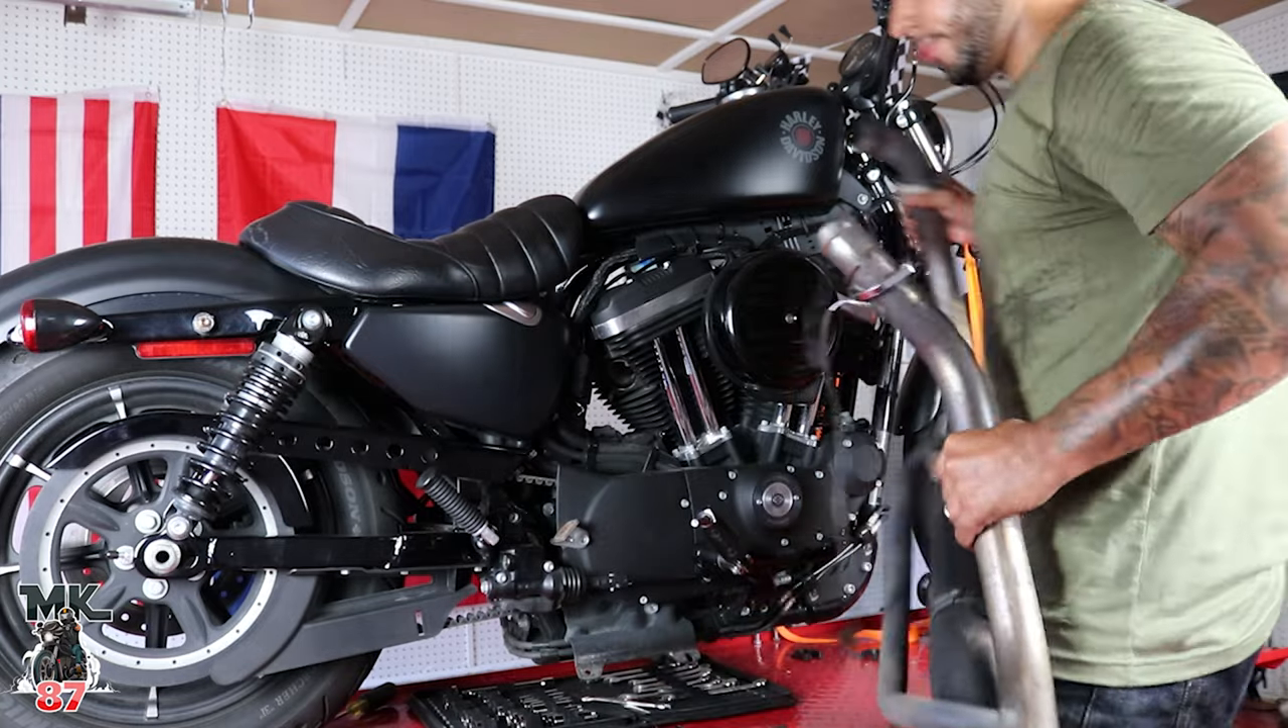We got the whole exhaust off.